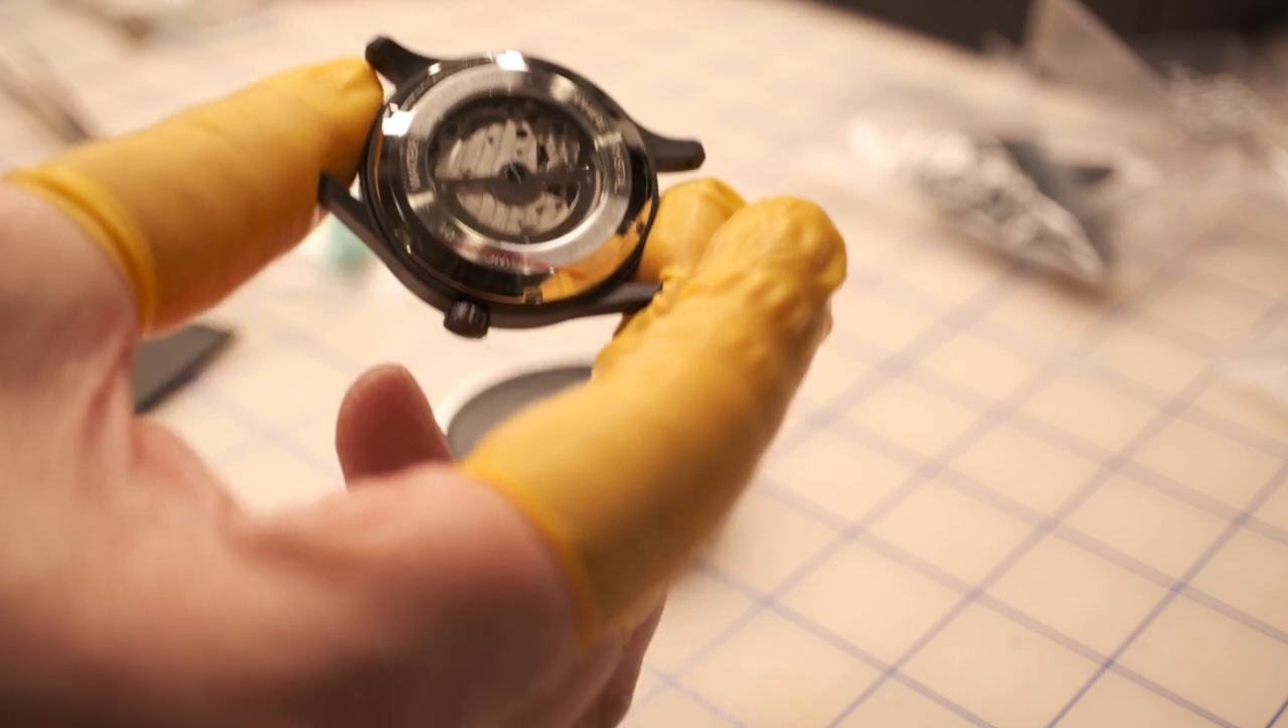And so the watch is now encased it's got a neat back.